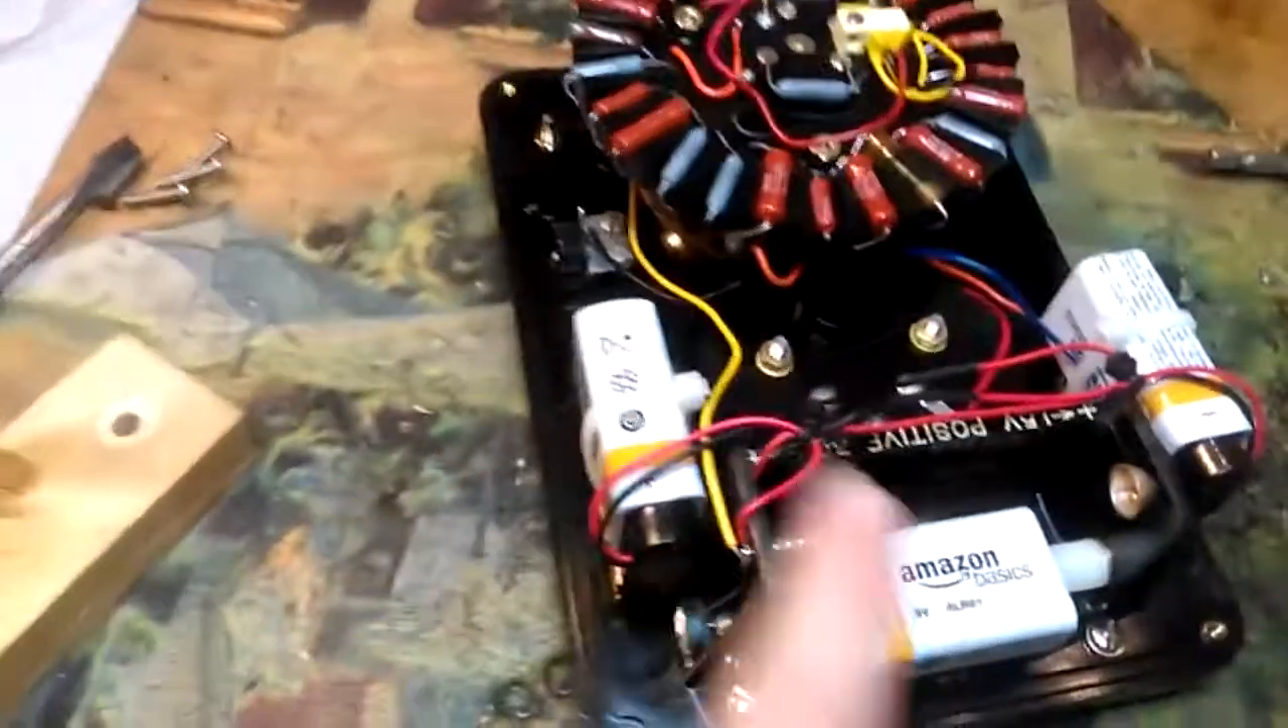So about 15 minutes later here we are and all three 9 volt batteries are installed and wired together as you can see one at each position.